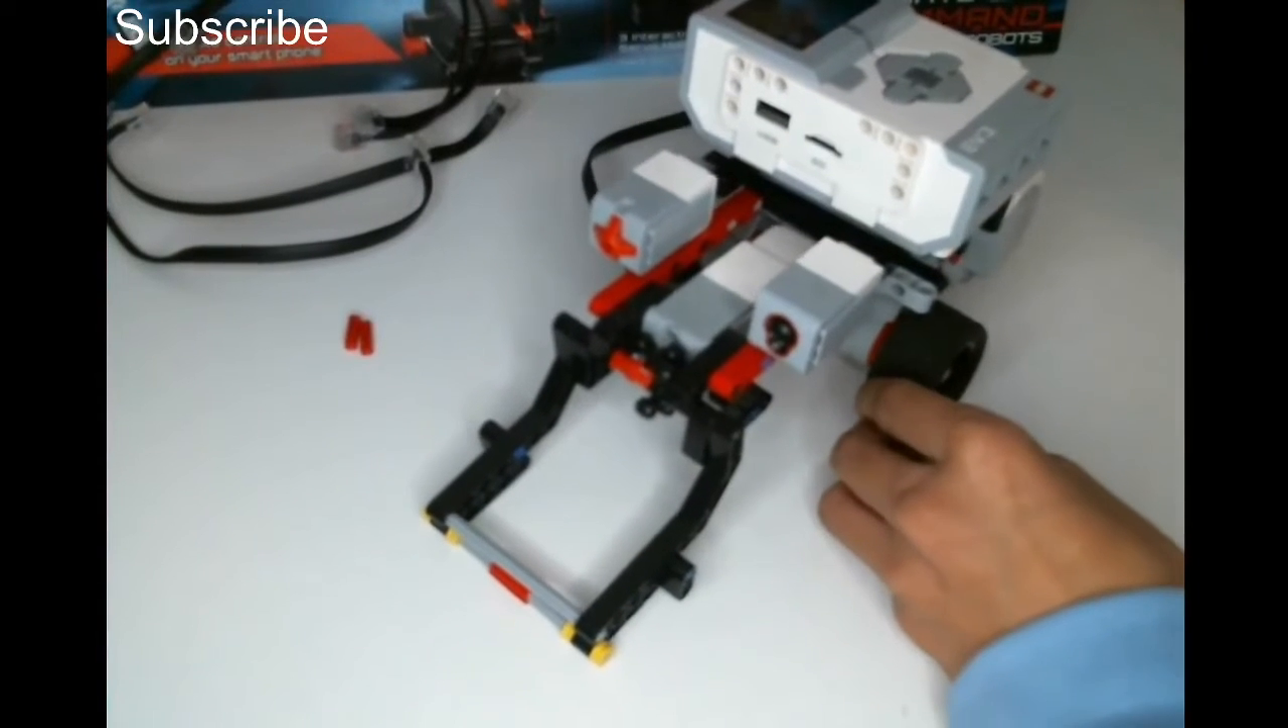That is basically the entire robot complete, now I just need to attach the wires.